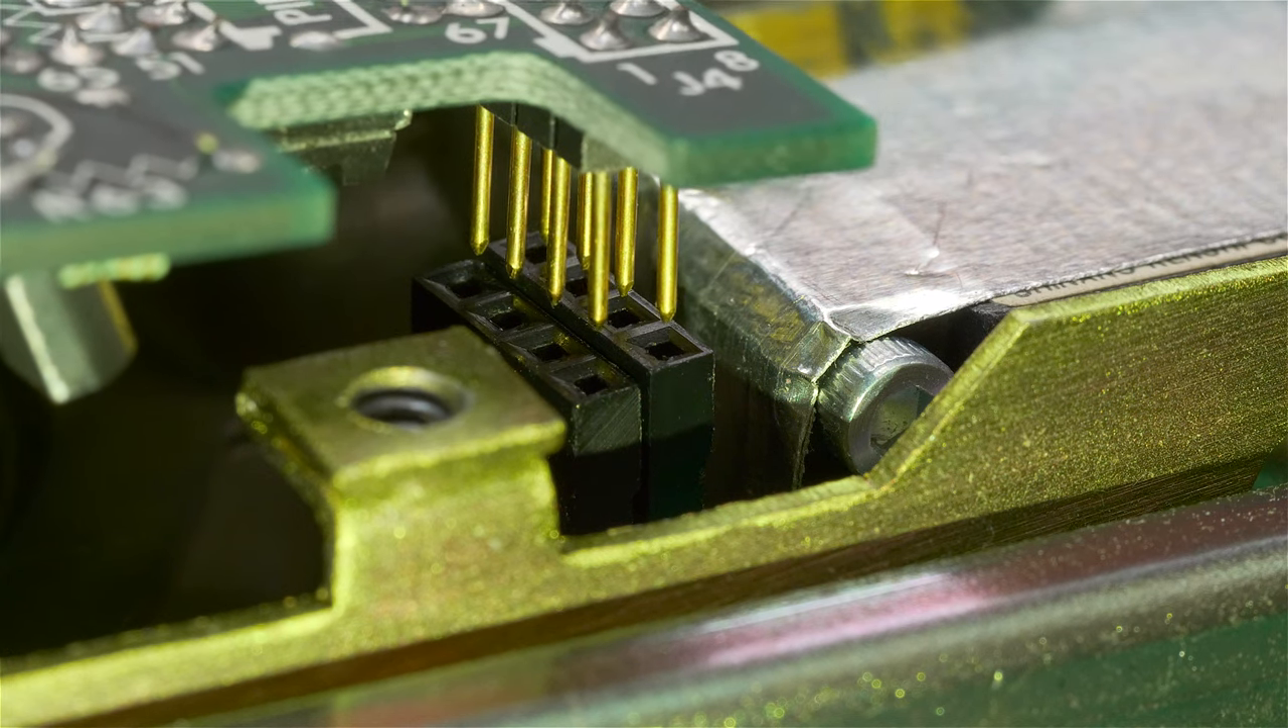And I now have two separate connectors and two sets of two rows of pins here I need to connect.